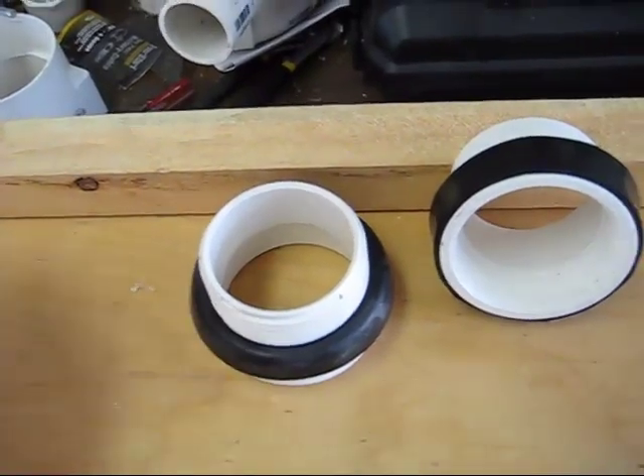Okay, so I've just stretched the gasket around the two -inch pipe.